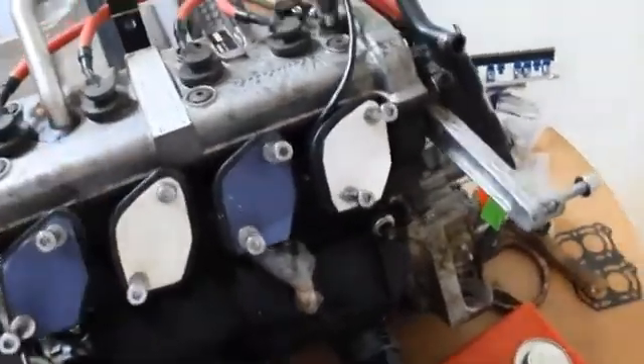I haven't taken off the valve cover or the head and I haven't looked in there yet.